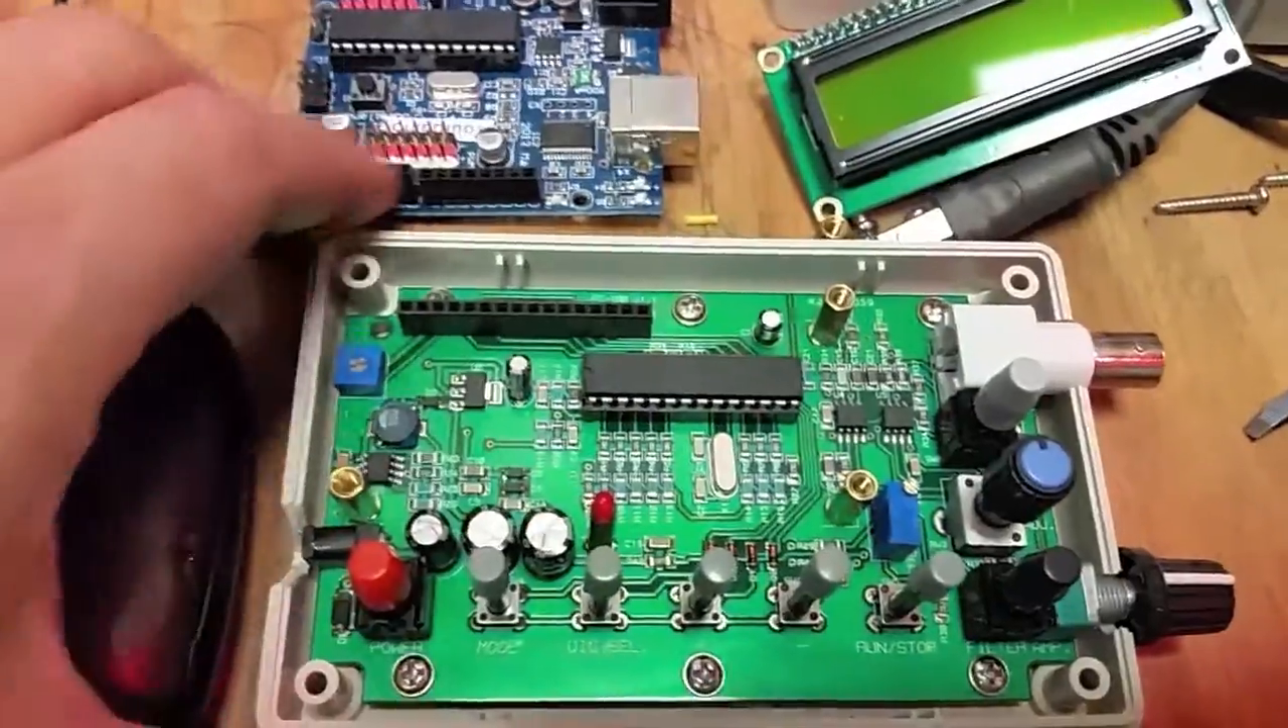So here I've removed the screen.